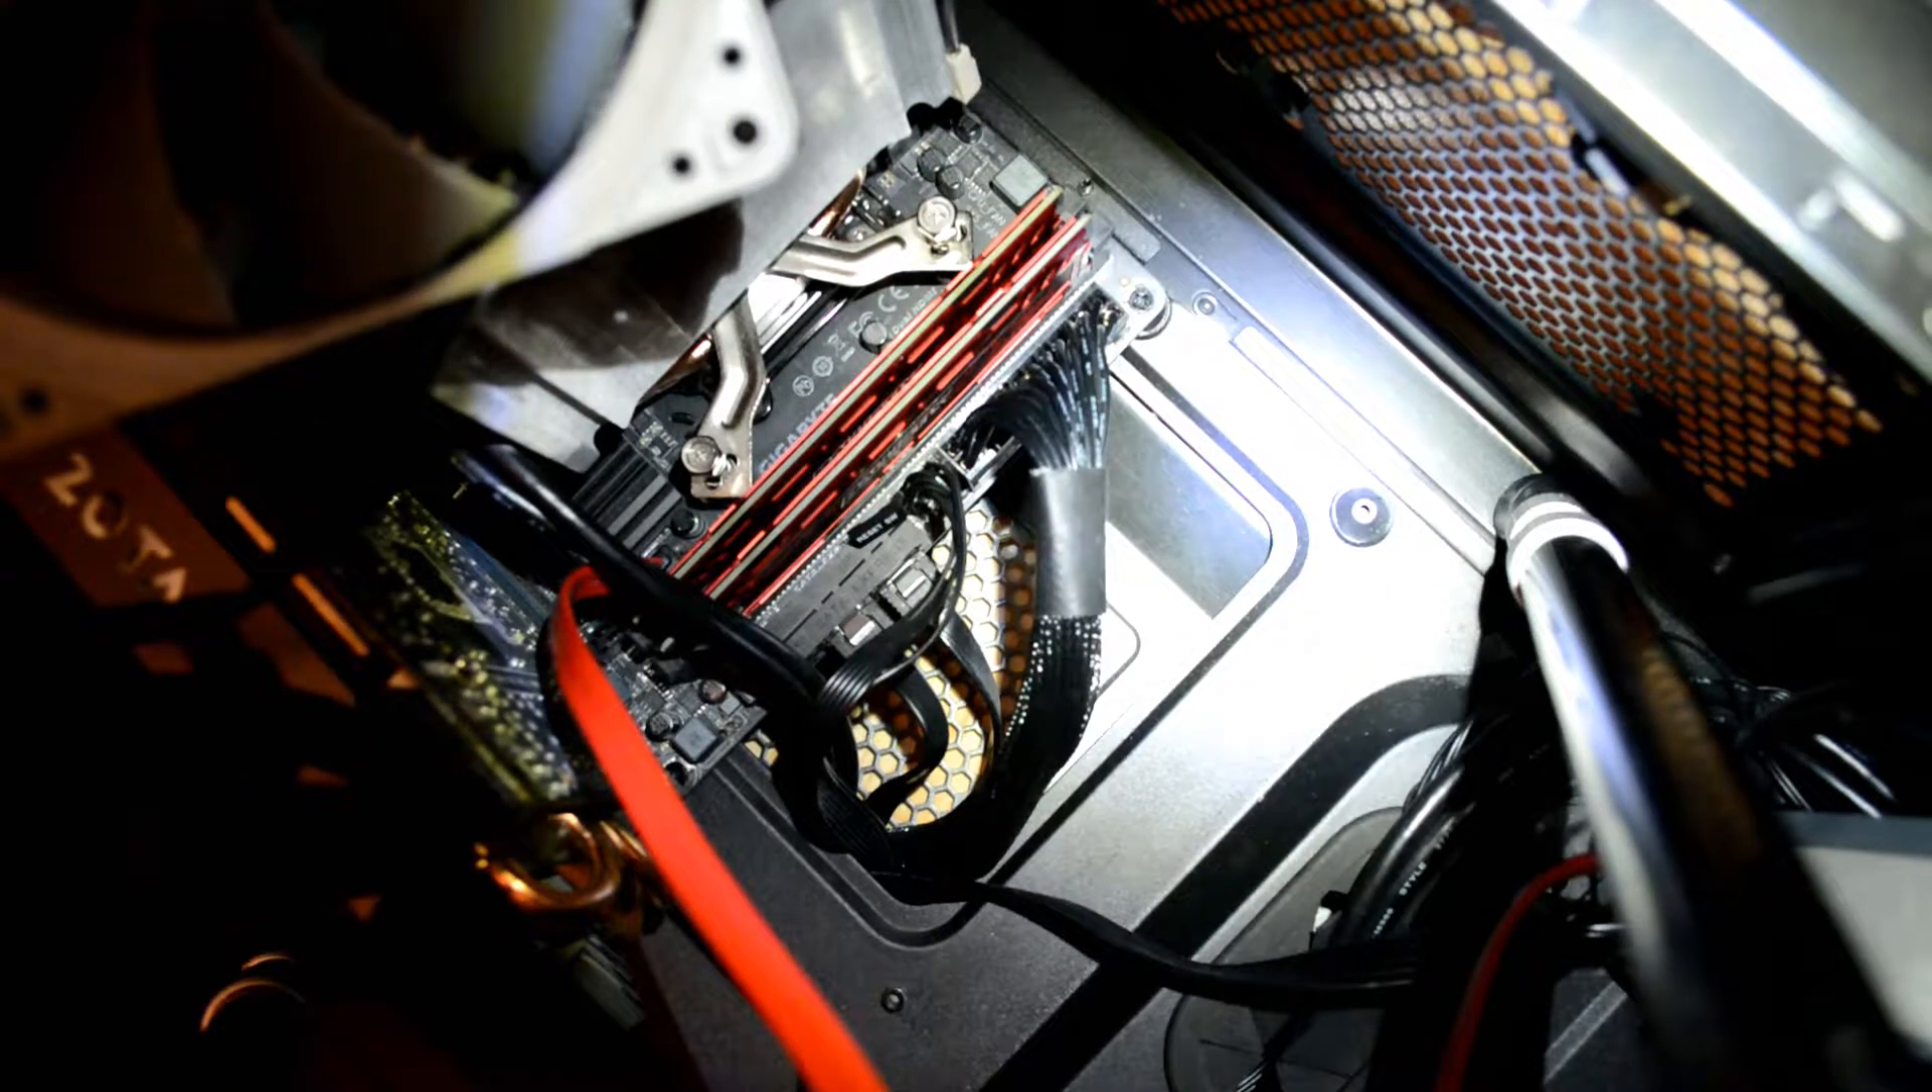And now we should have installed the RAM.